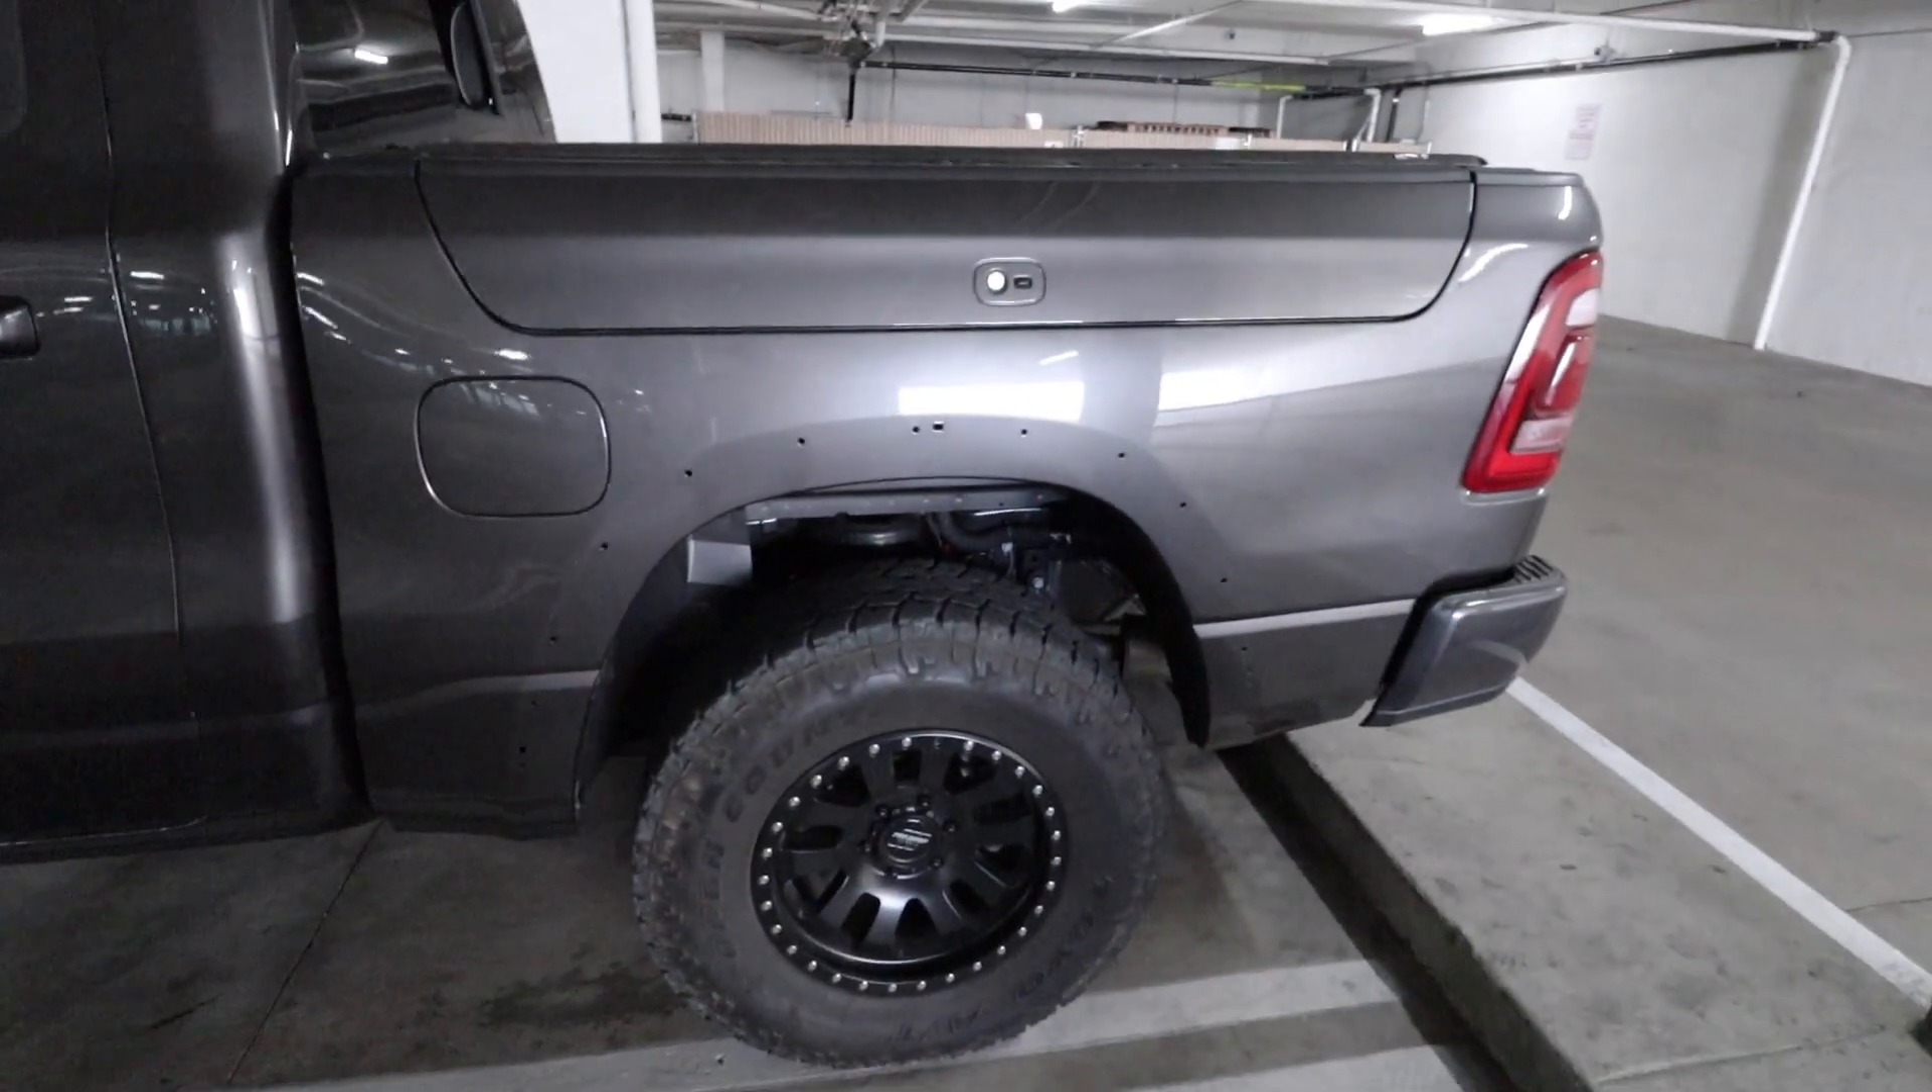We have everything taken off the truck that needs to be taken off well except the taillights.